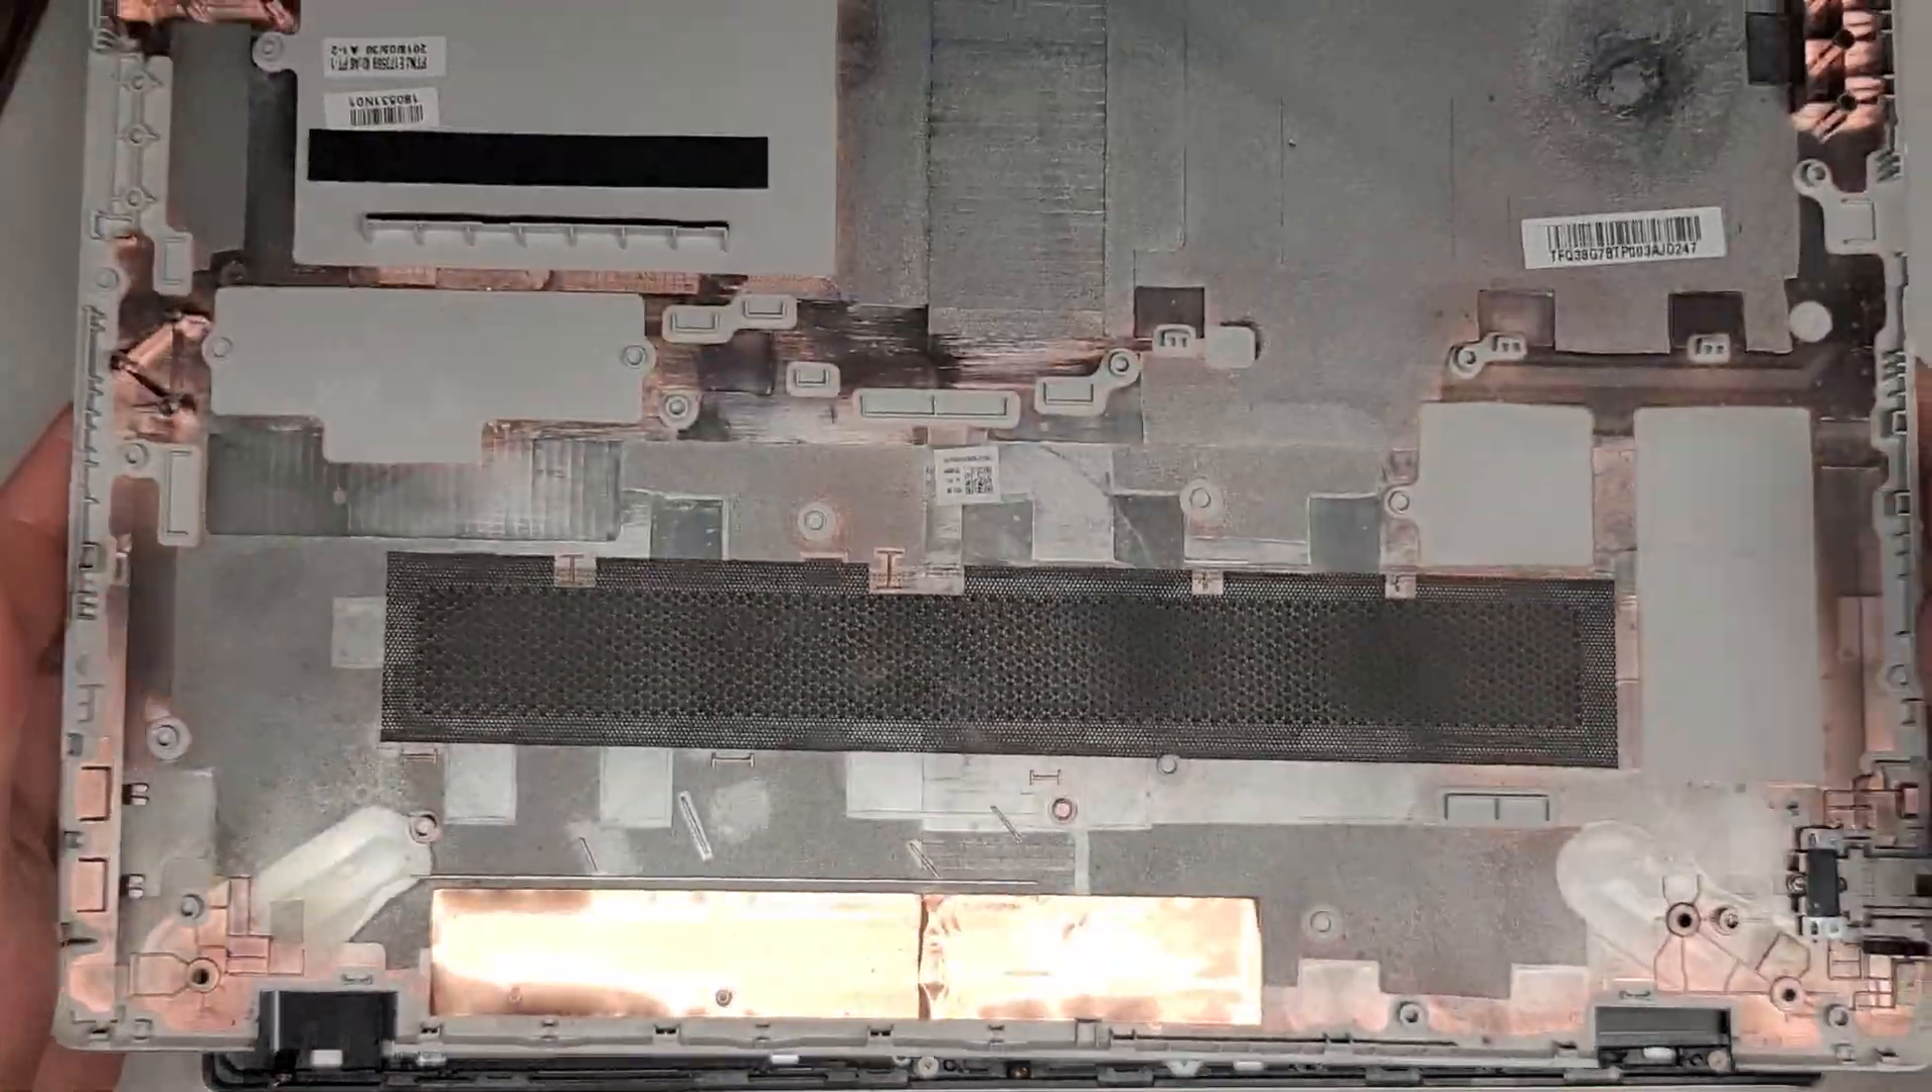We got the bottom cover off.